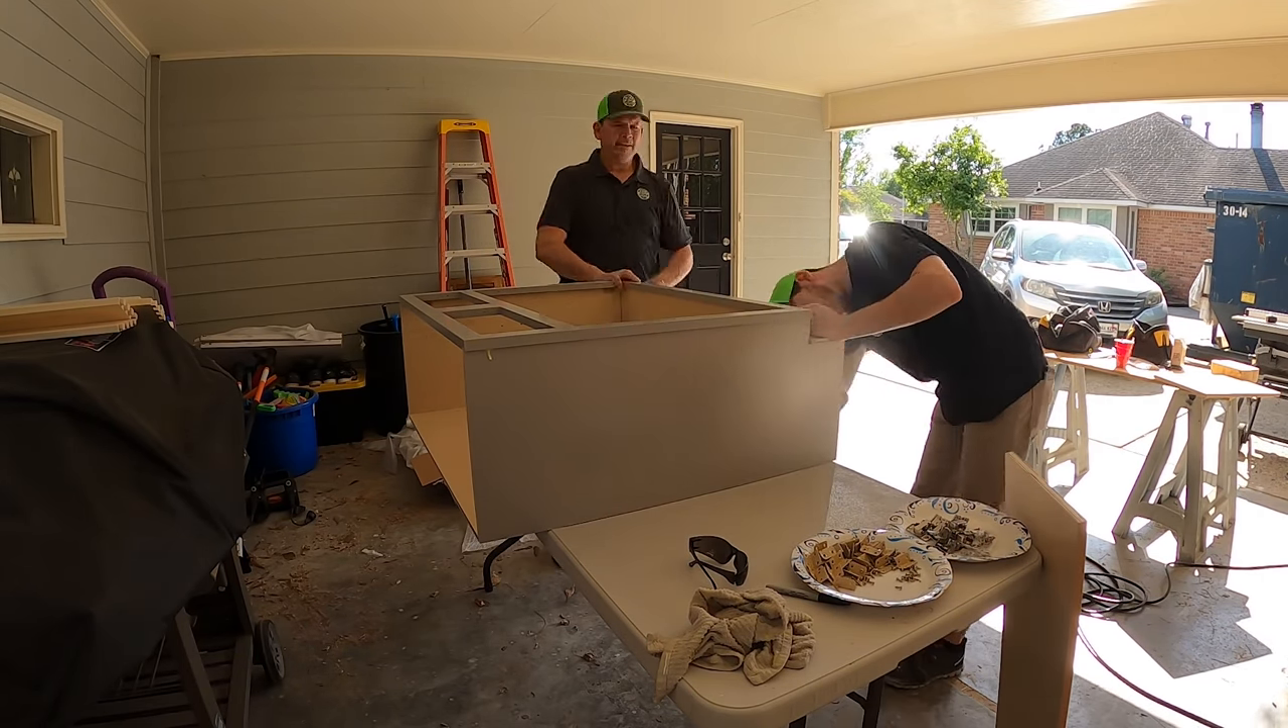All right, our cabinet is assembled.